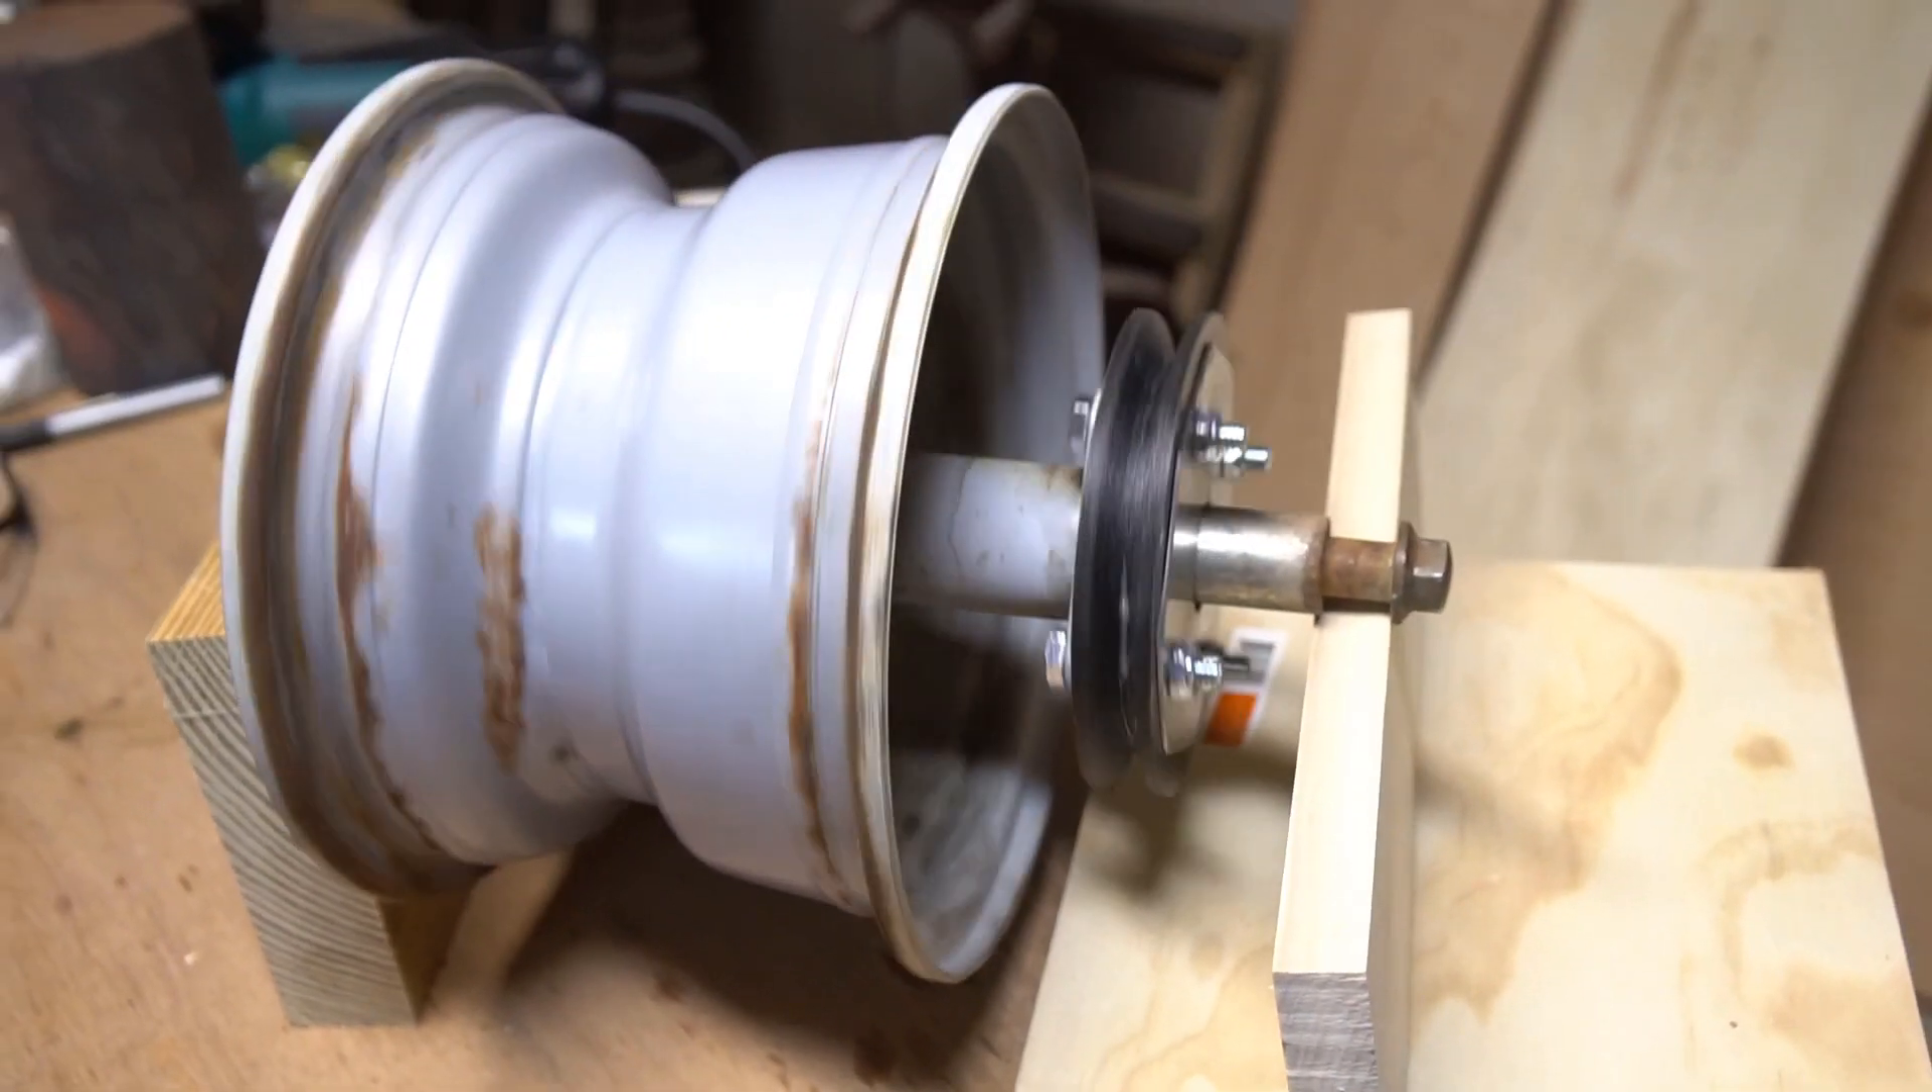Let me just bolt everything in place. And there we go! That's looking great! That's a nice strong wheel that'll easily bear the force of the rope.